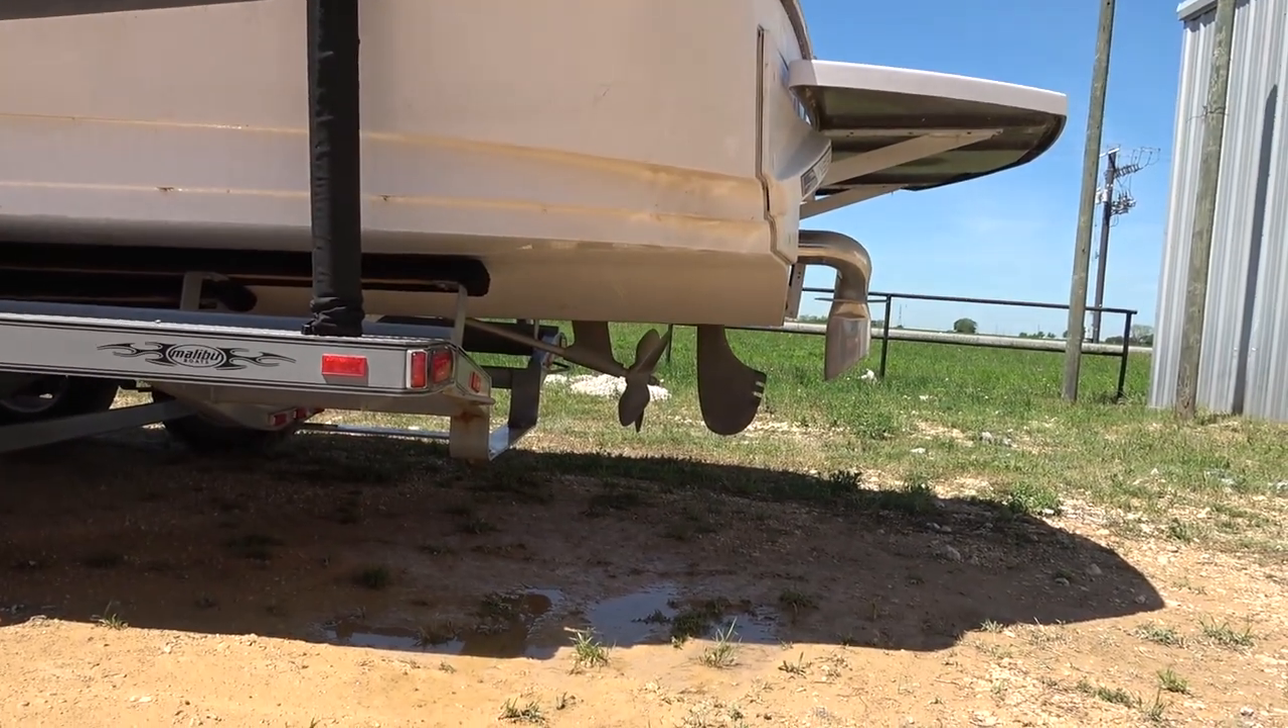This trailer is just pissing me off look how much boat is hanging off the trailer that's not good at all.